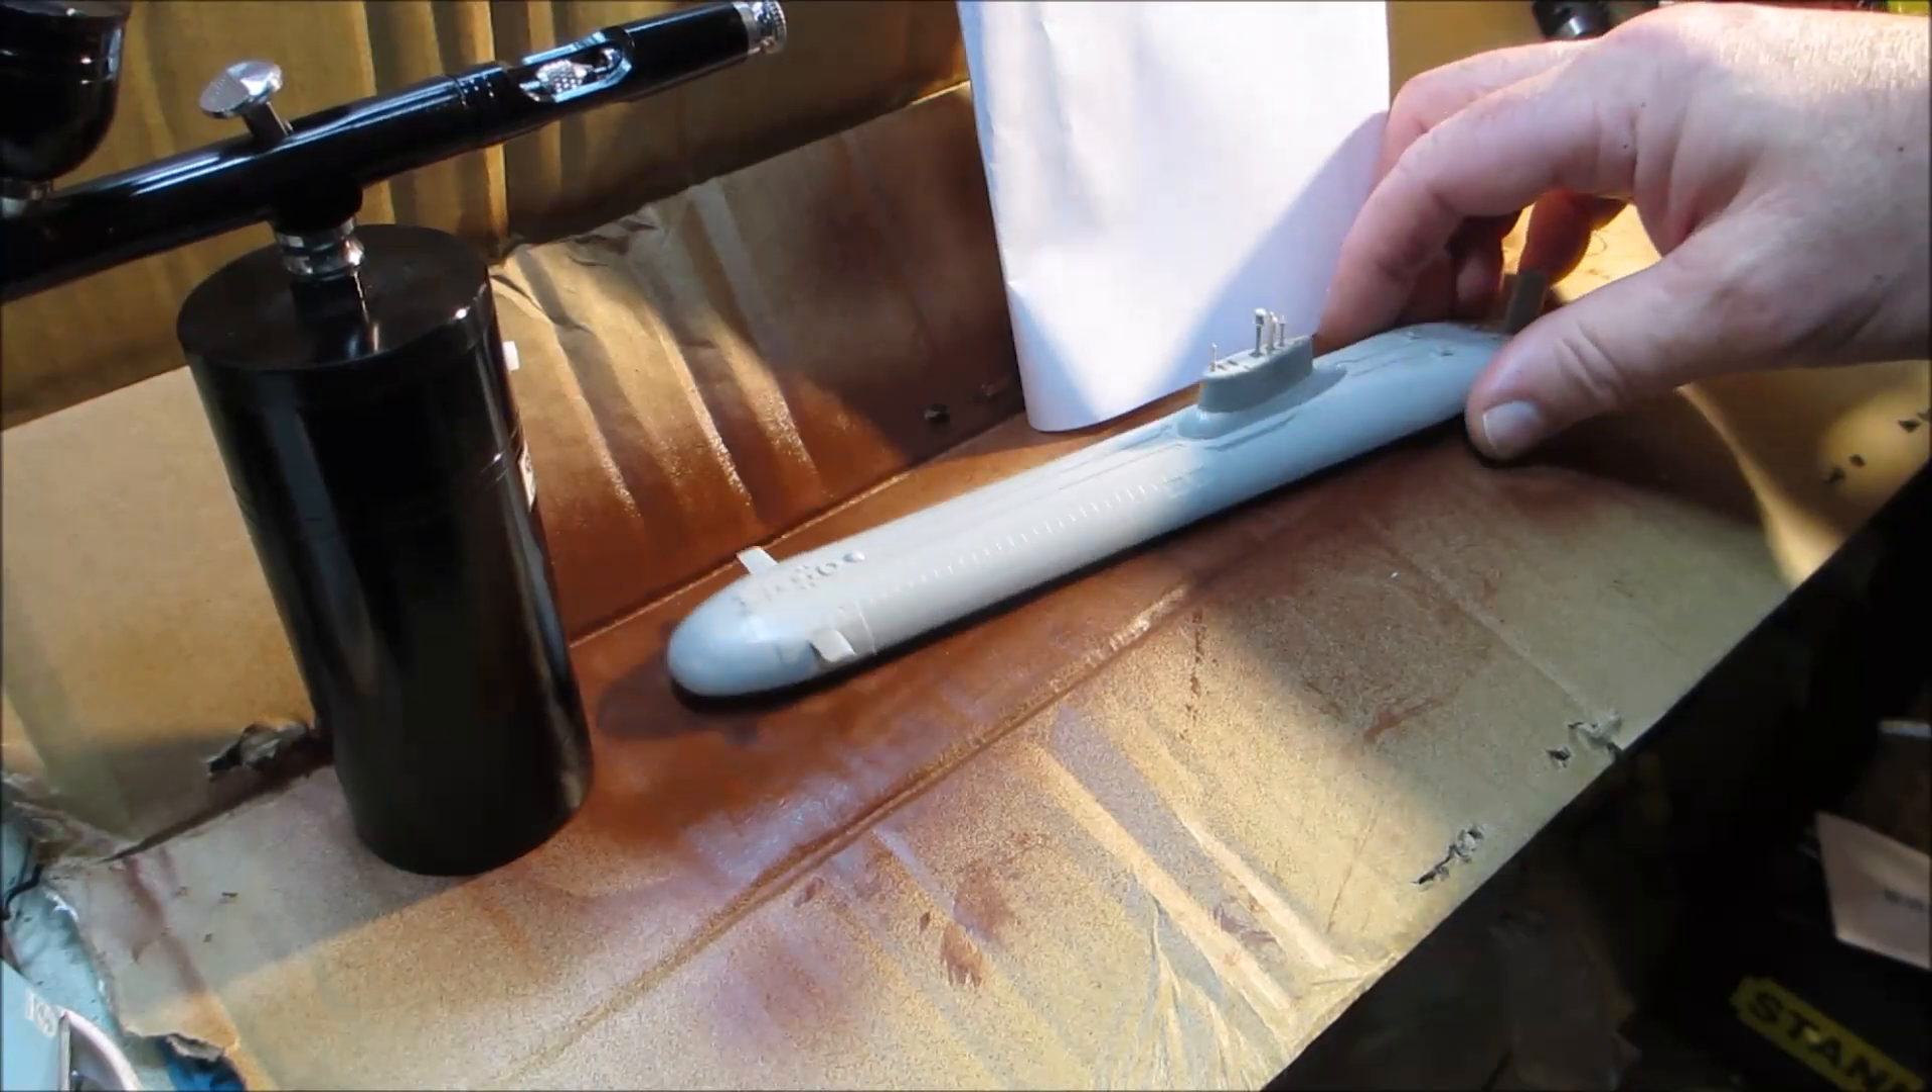Donc là j'ai monté le dessus de mon sous-marin.